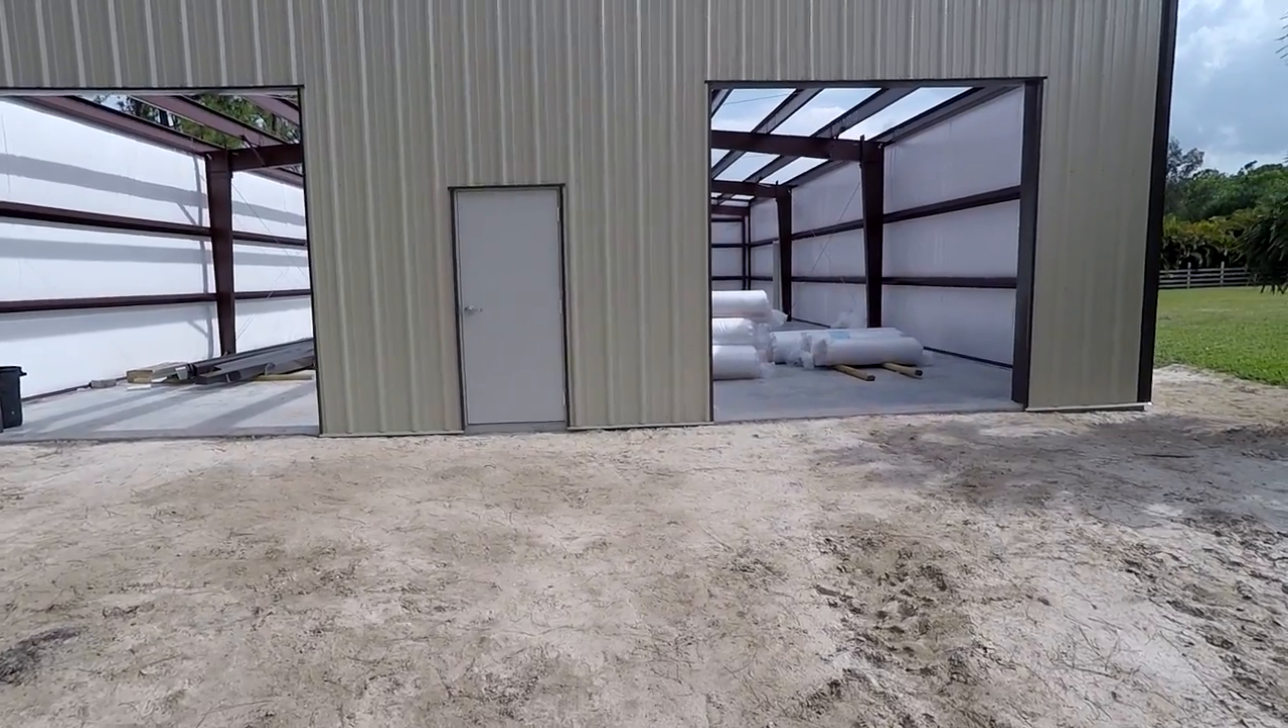The bulk of the building is assembled Obviously we have no roof yet.